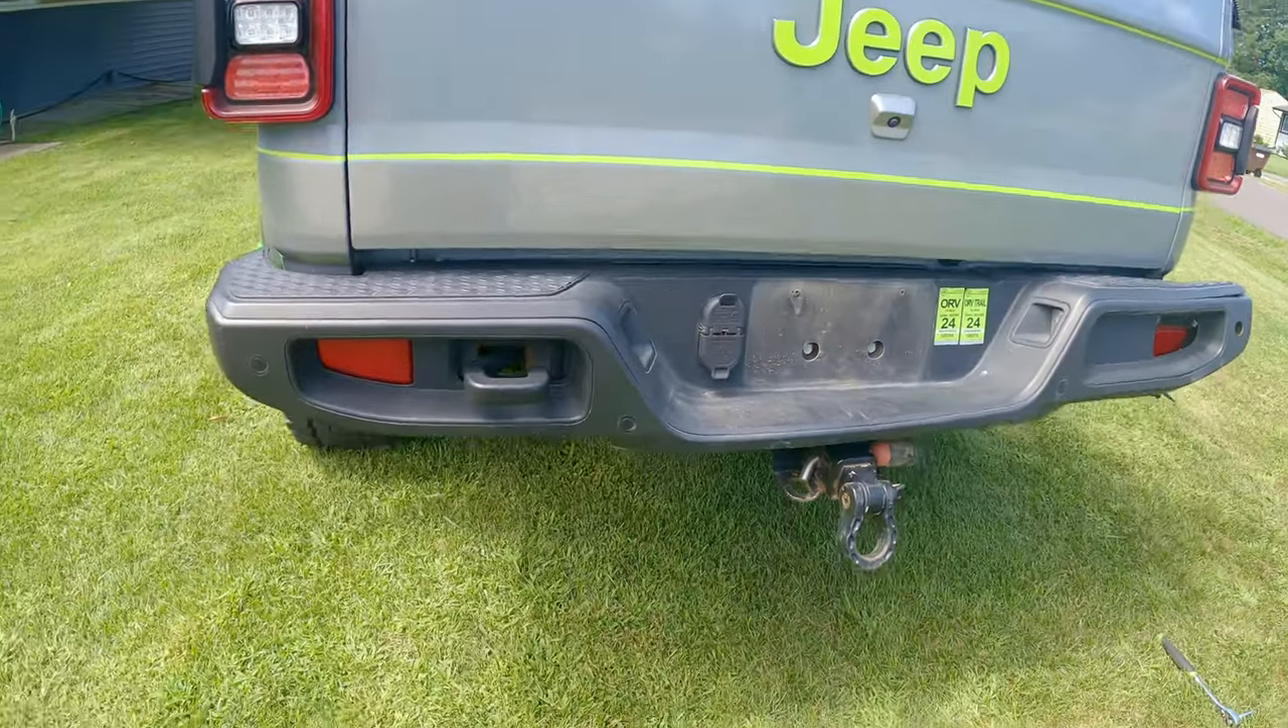I already took off the license plate, obviously.